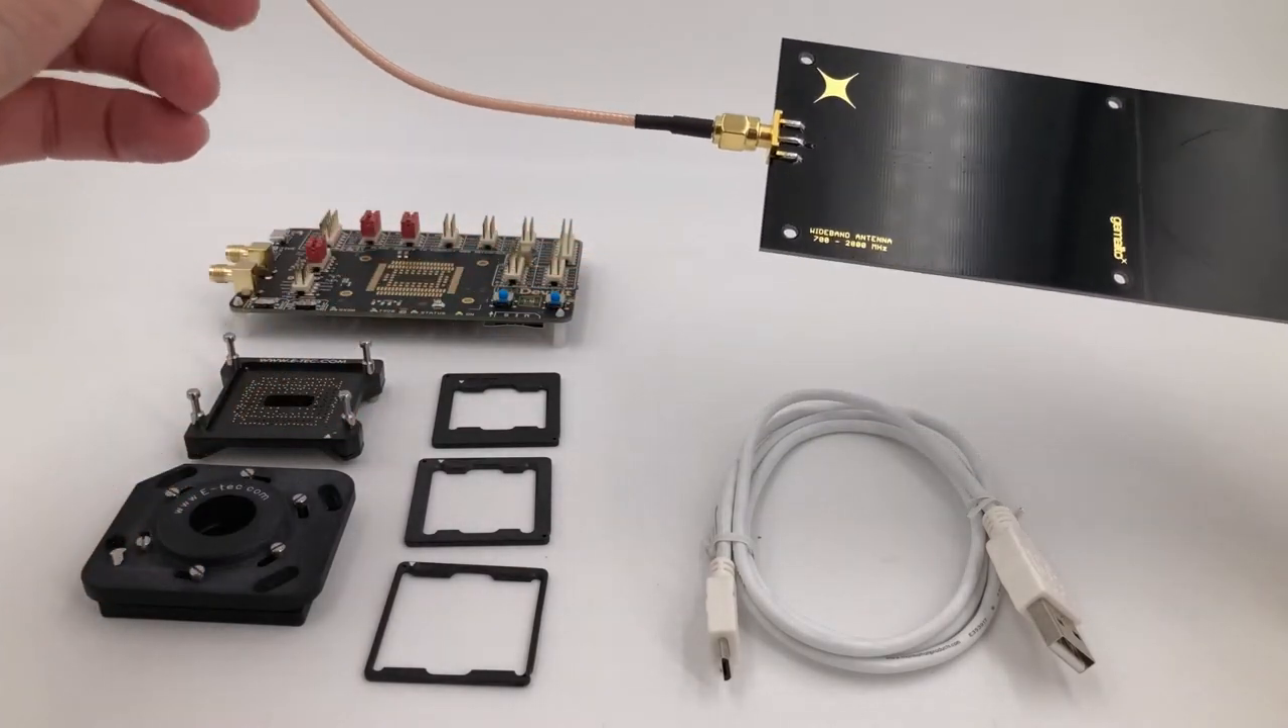So there we have our antenna ready to go and ready to be attached to the board but we'll do that later on.